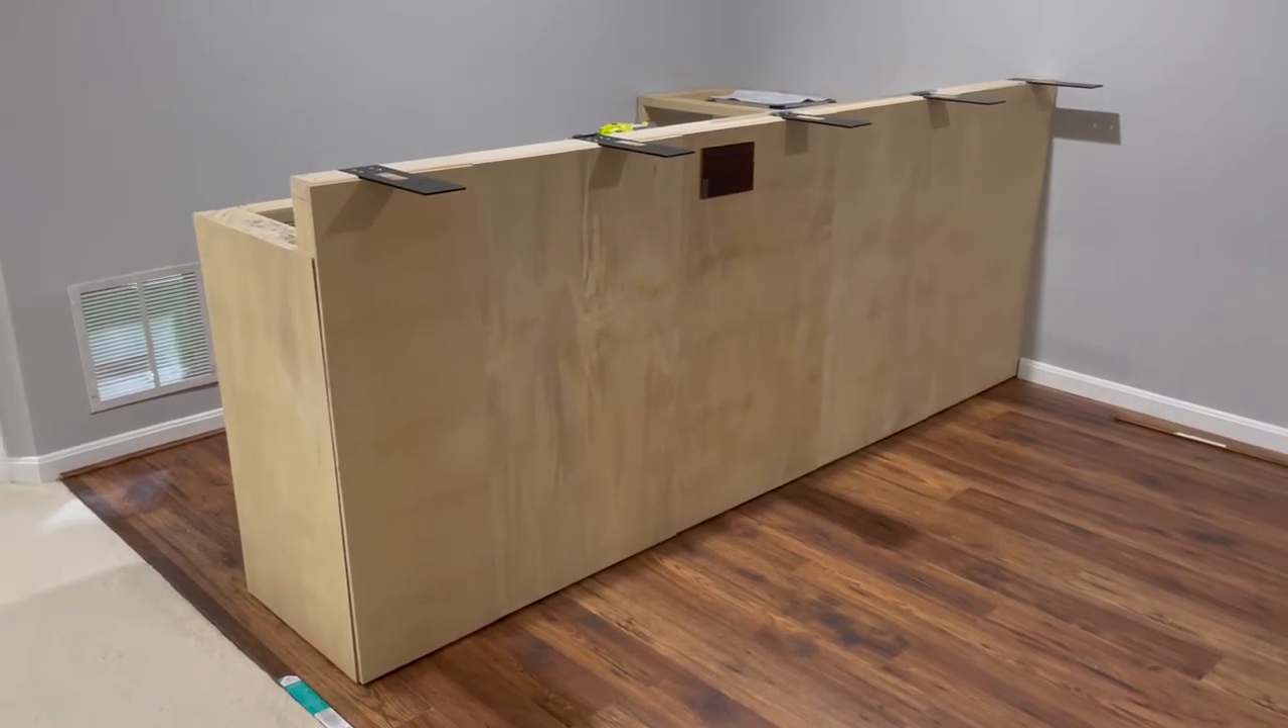I now have the front covered in plywood.